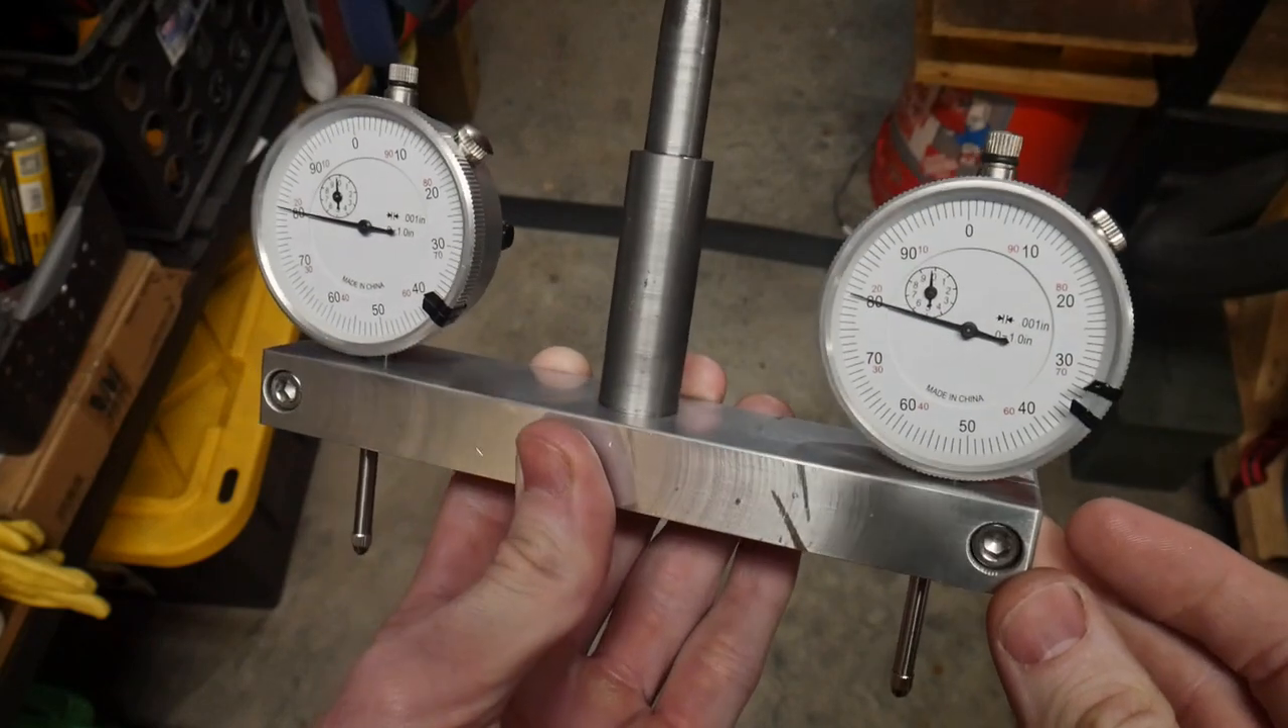So here is the final product with both dial indicators inserted.